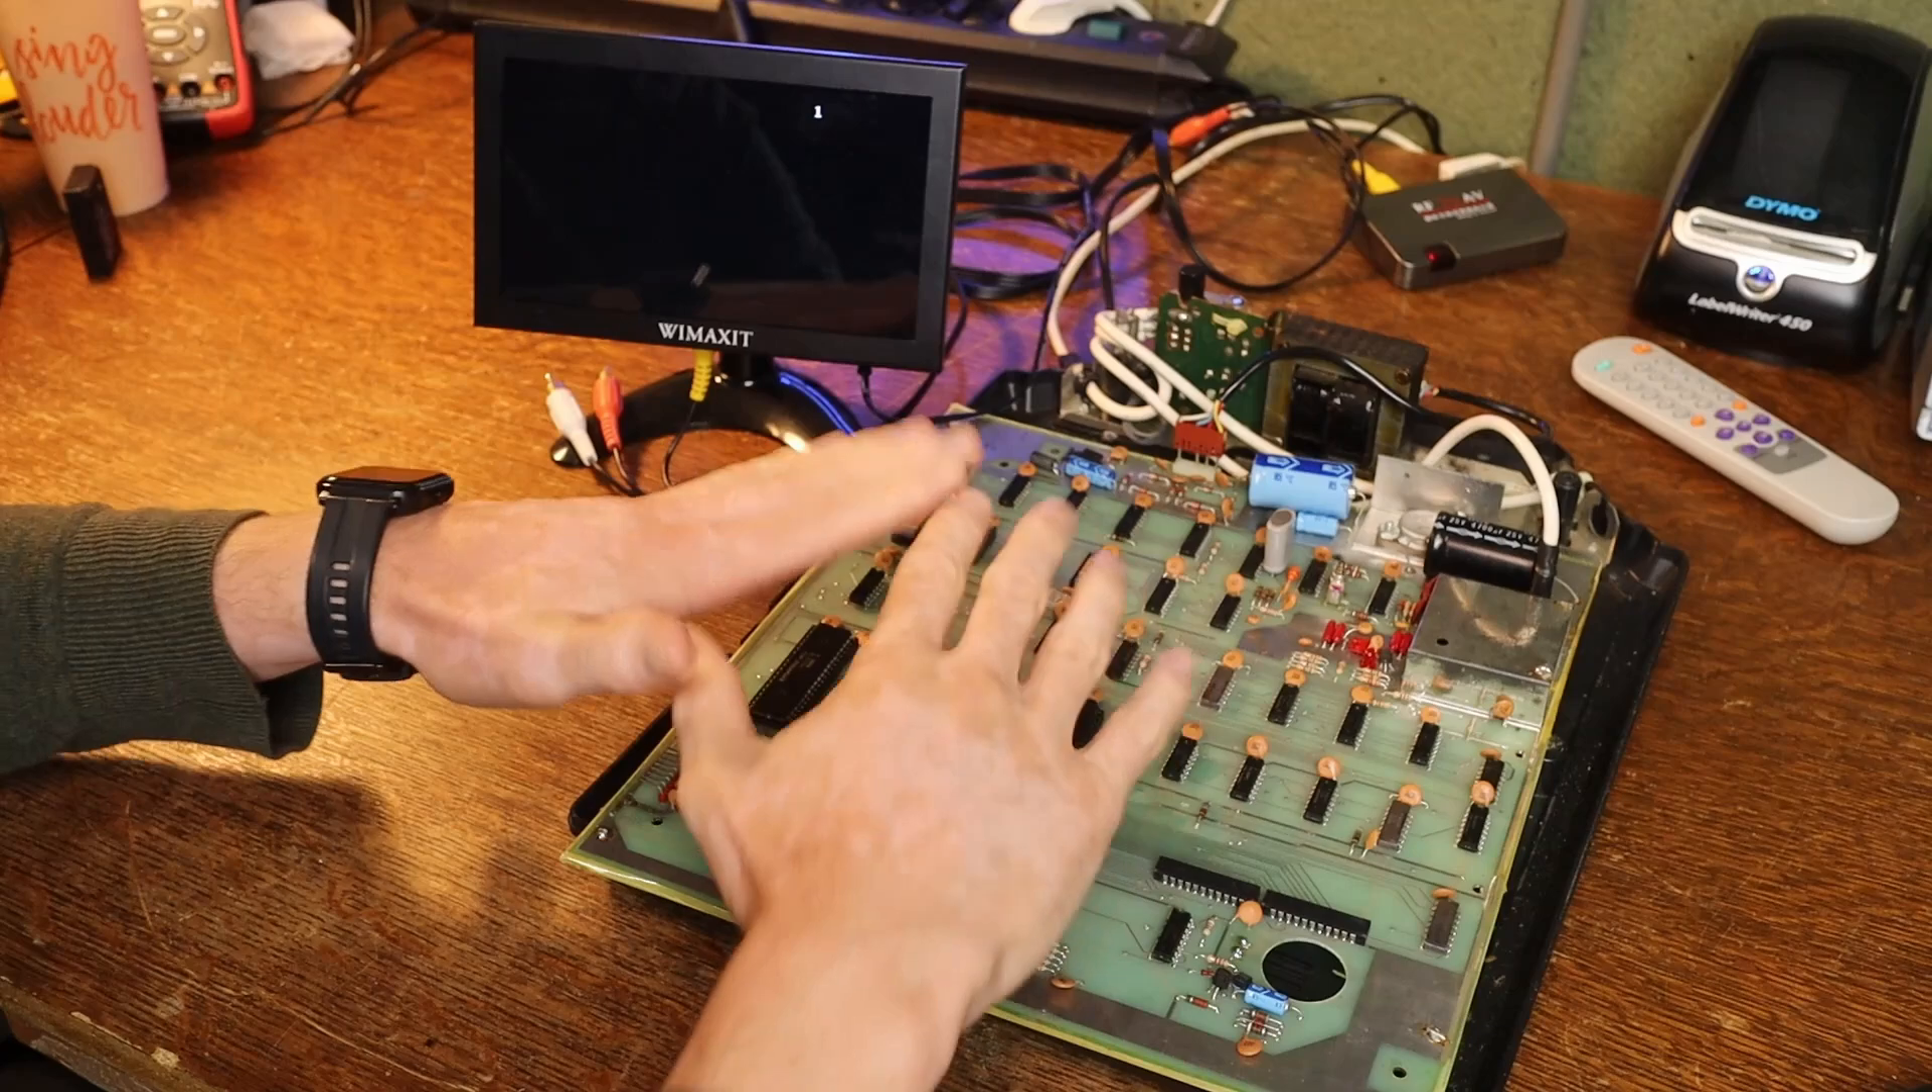I have opened up the computer and I've liberated the mainboard of the shielding.